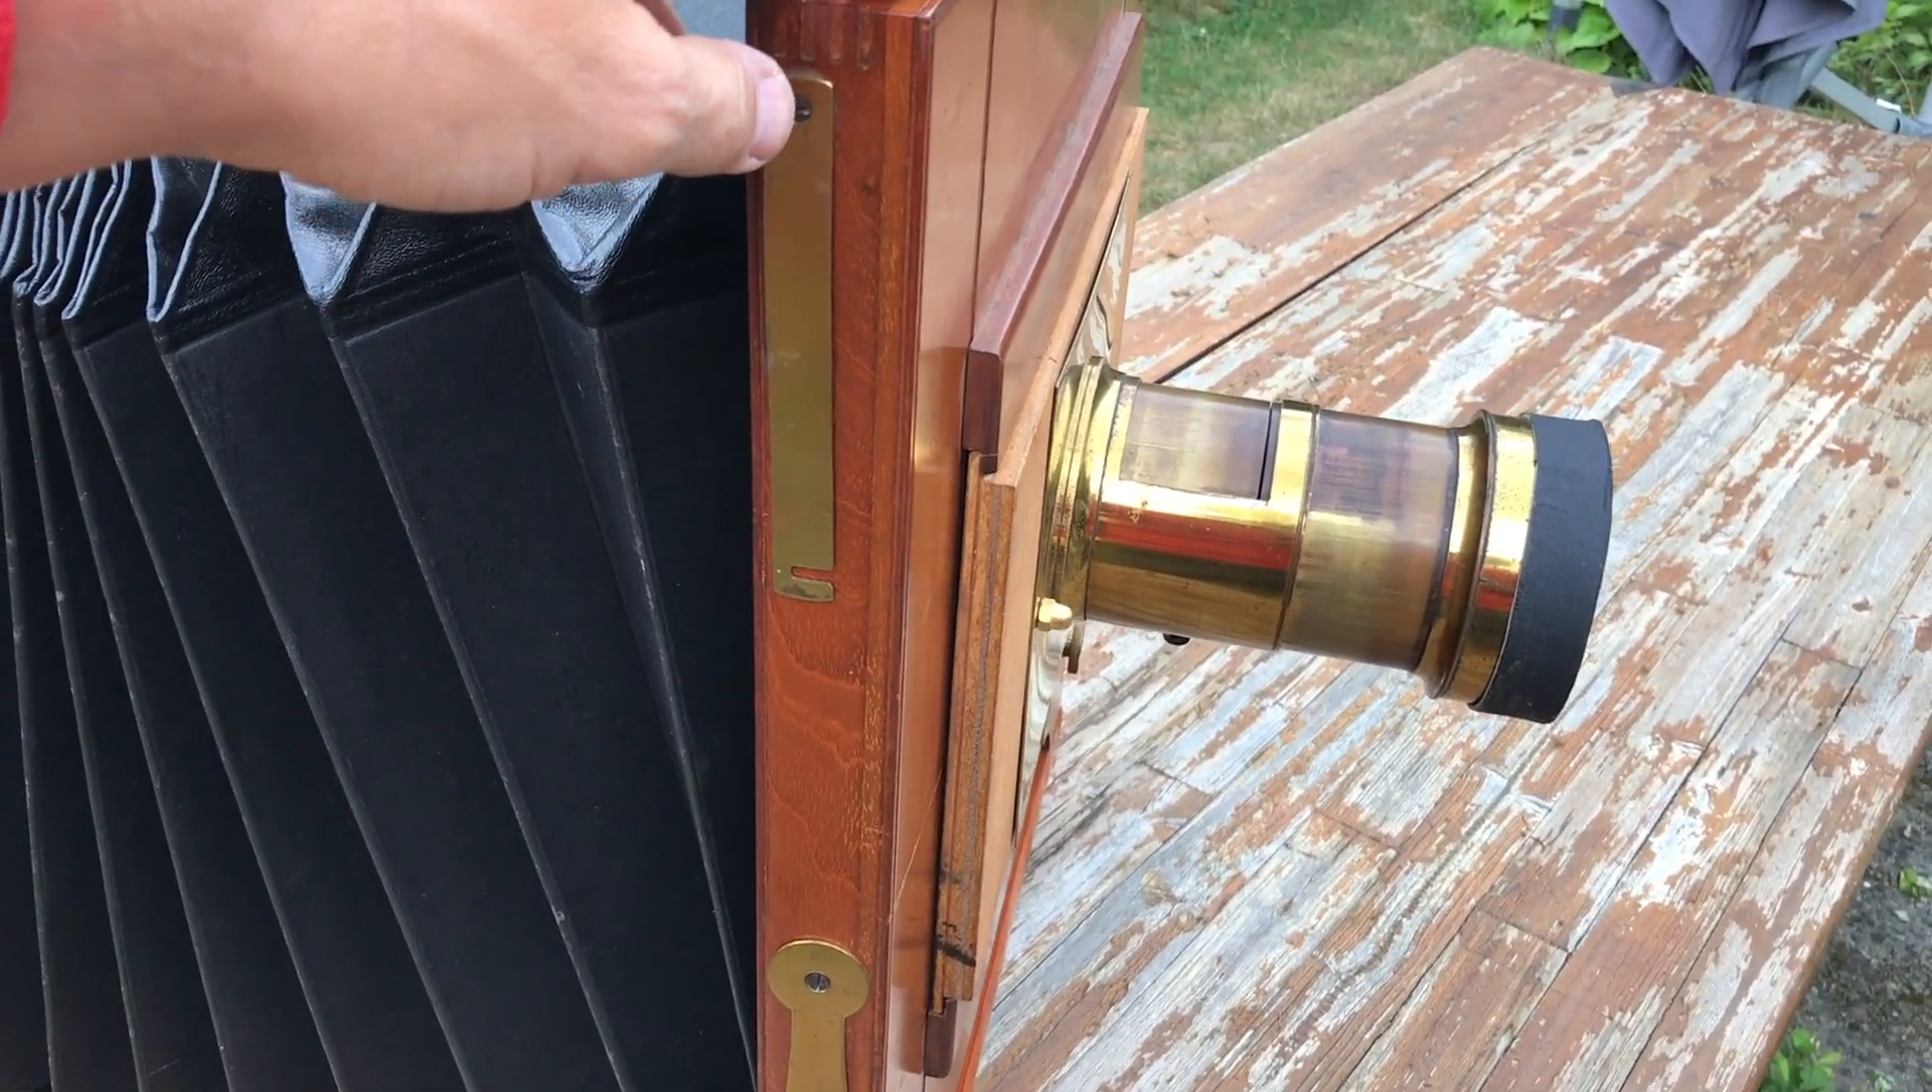The lens is on the camera and because it's a little bit on the heavy side it's moving right.